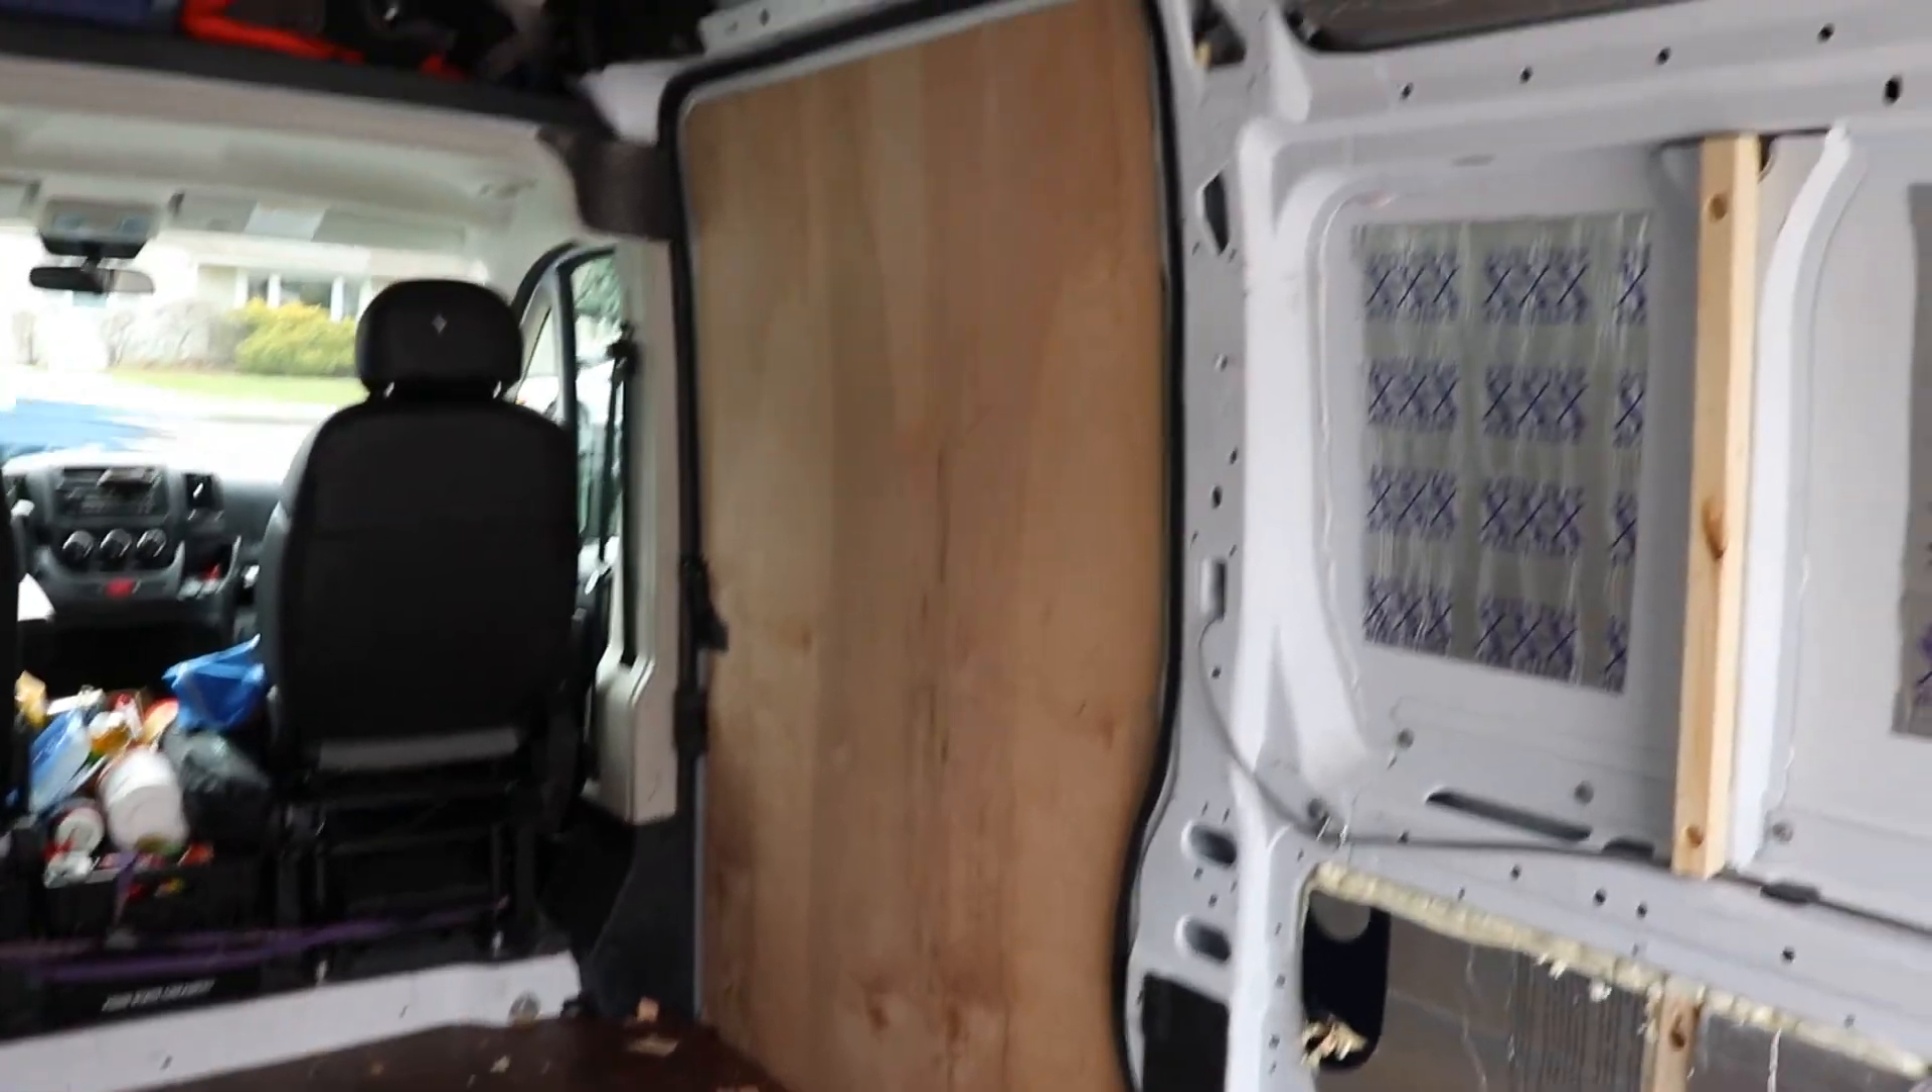Just like that the first panel is in on the door.